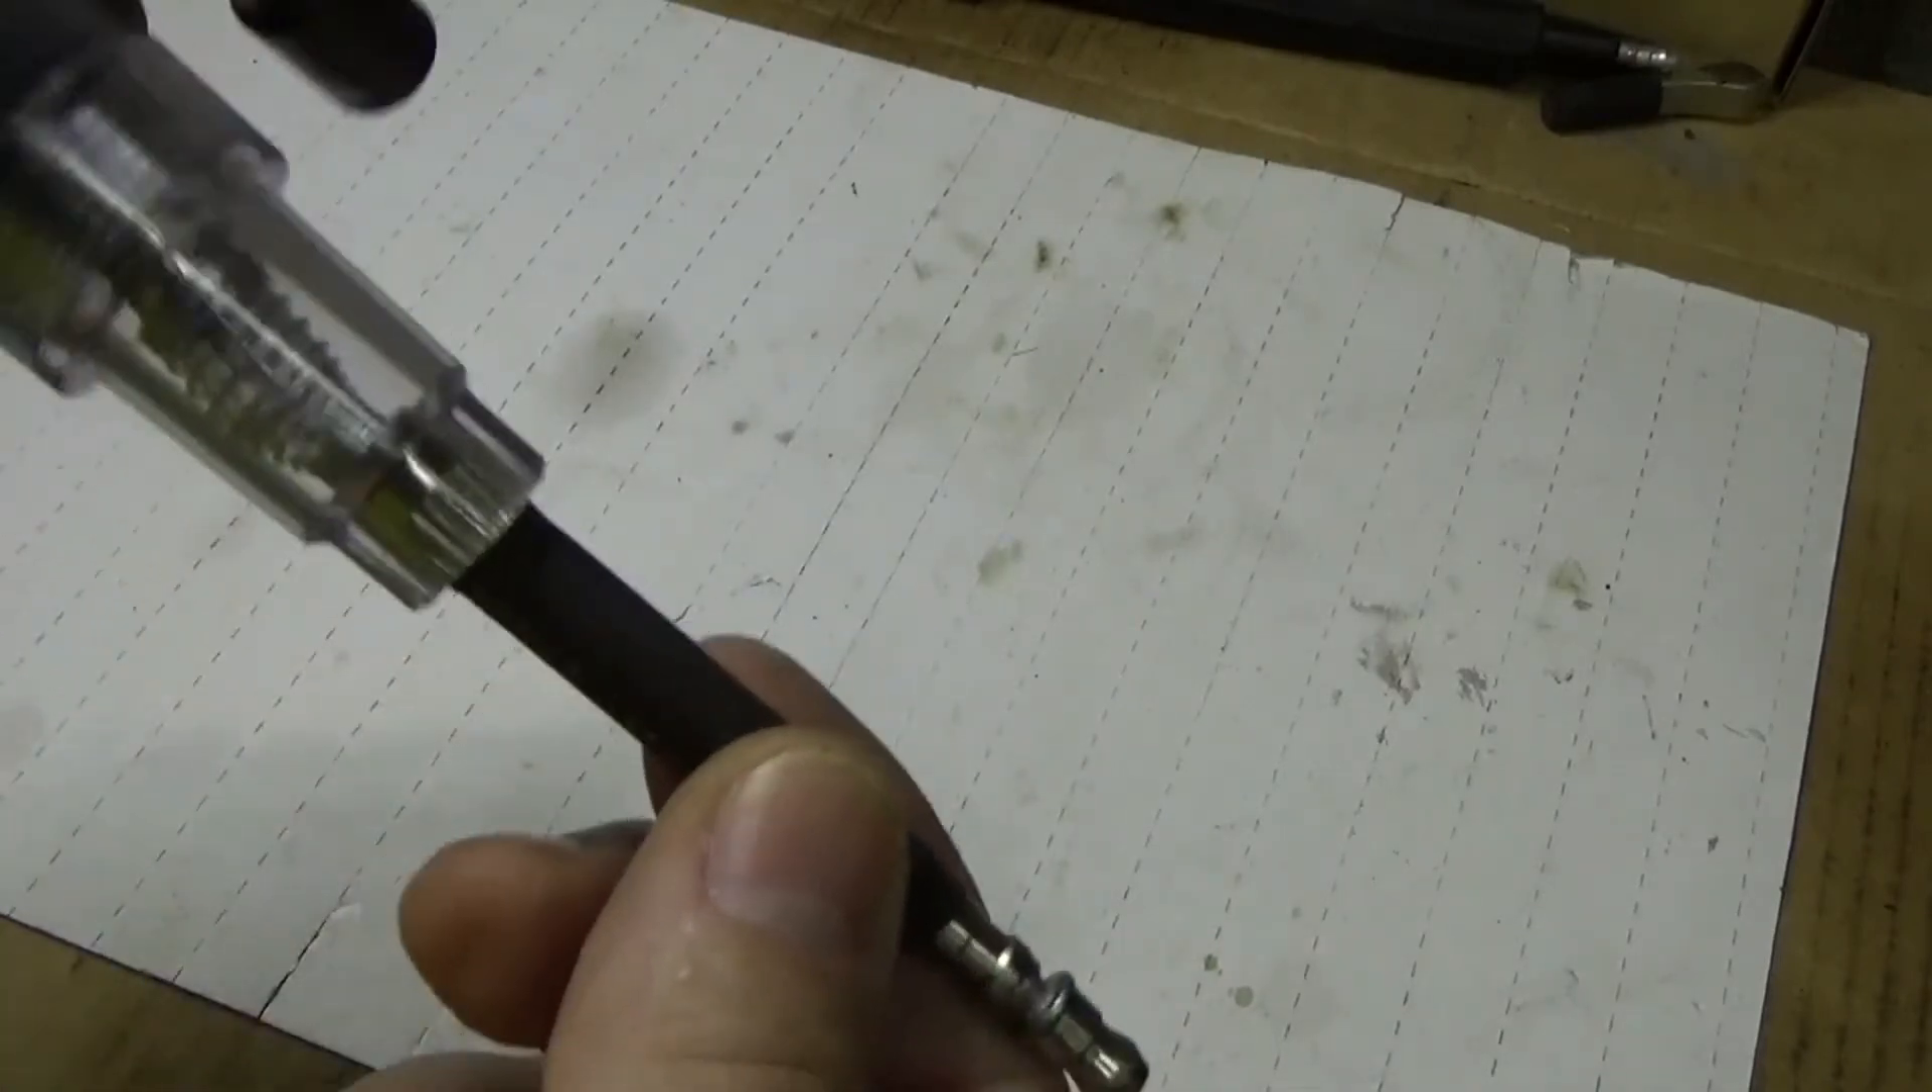Now I also added a piece of heat shrink tubing only because I don't like this long metal shaft that's there.